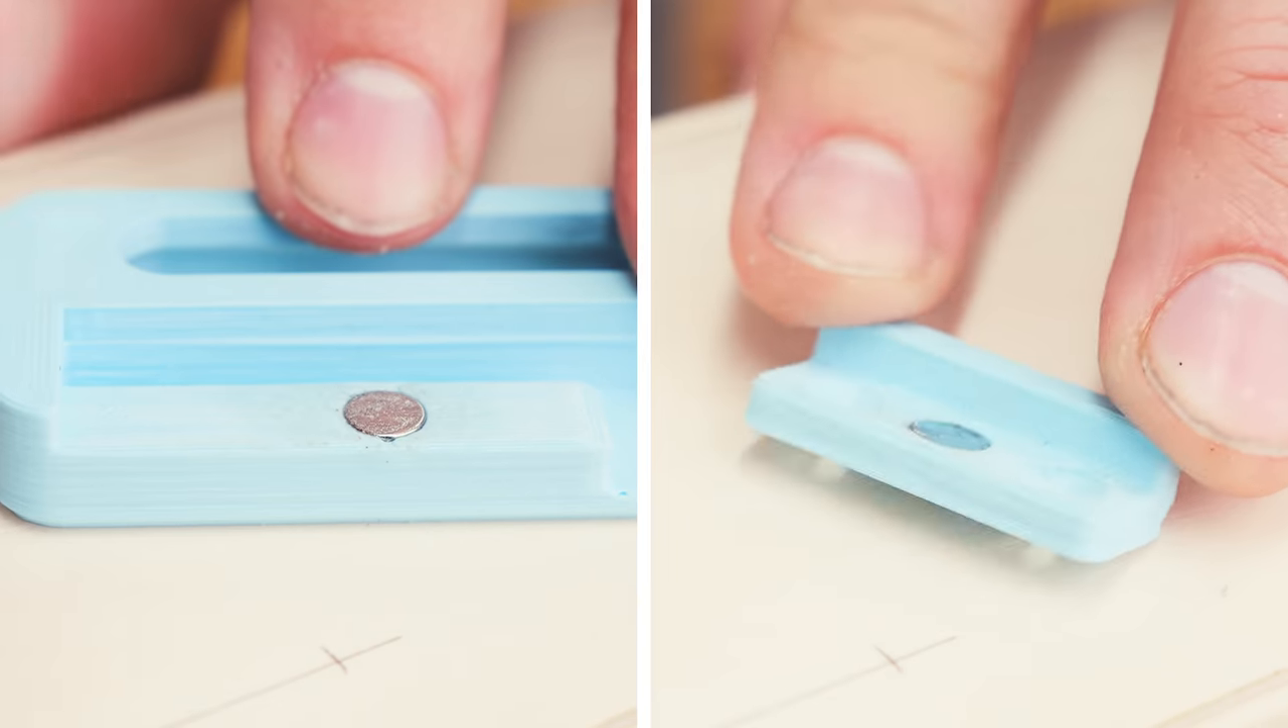There's actually two small magnets That are glued in place into these two parts.